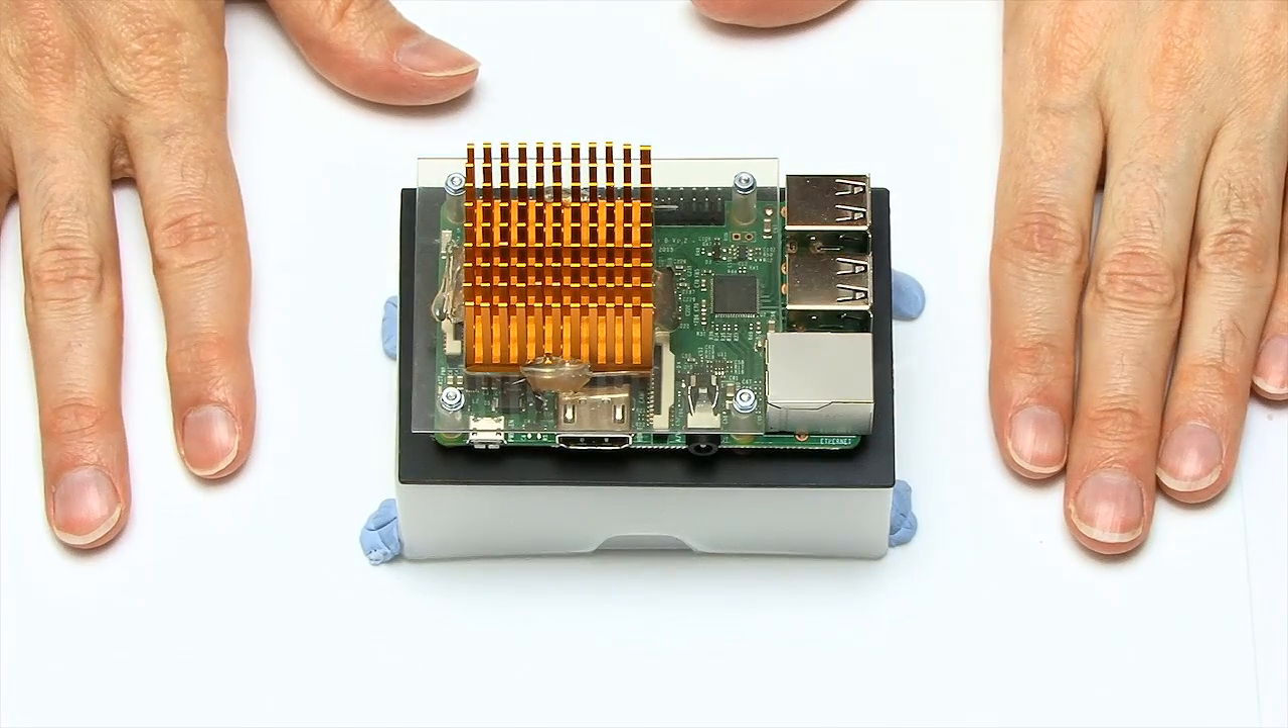Okay, as we head into more bonkers cooling territory, I've now got the Pi mounted on this little box for reasons which become apparent in a second. It's mounted on a baseboard as well.